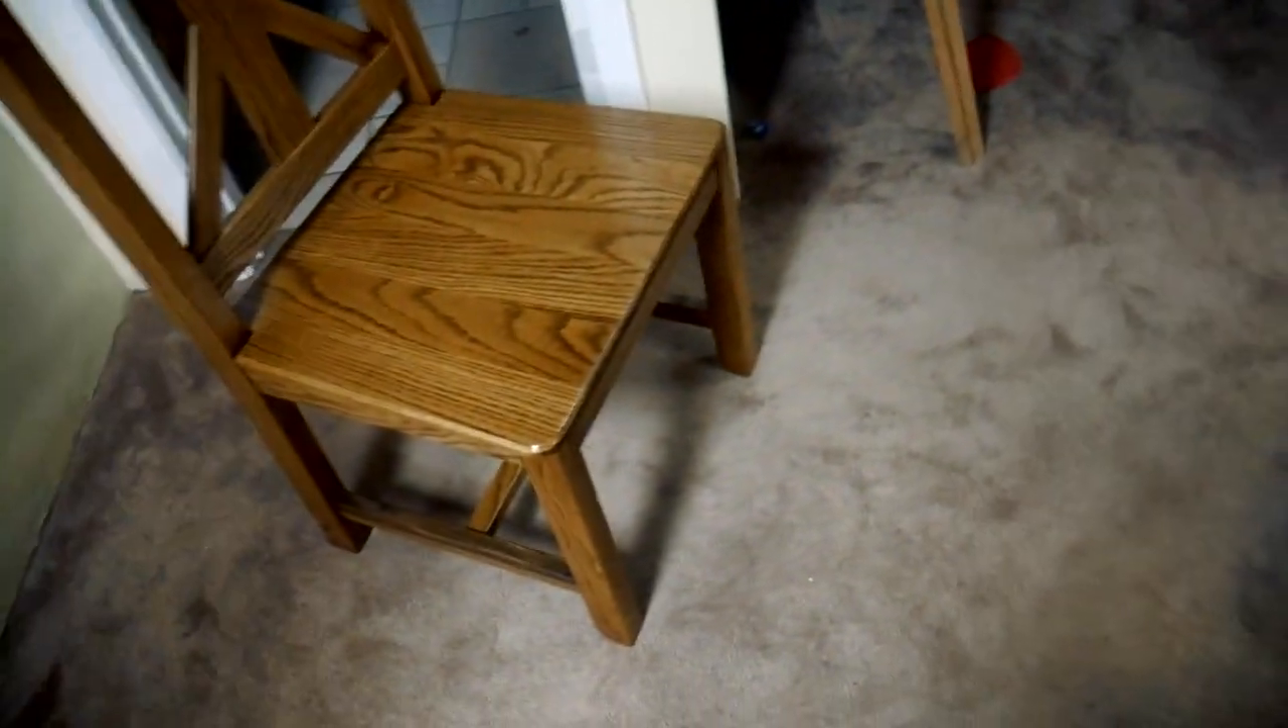So, the seats are attached. And this is the finished product right here.